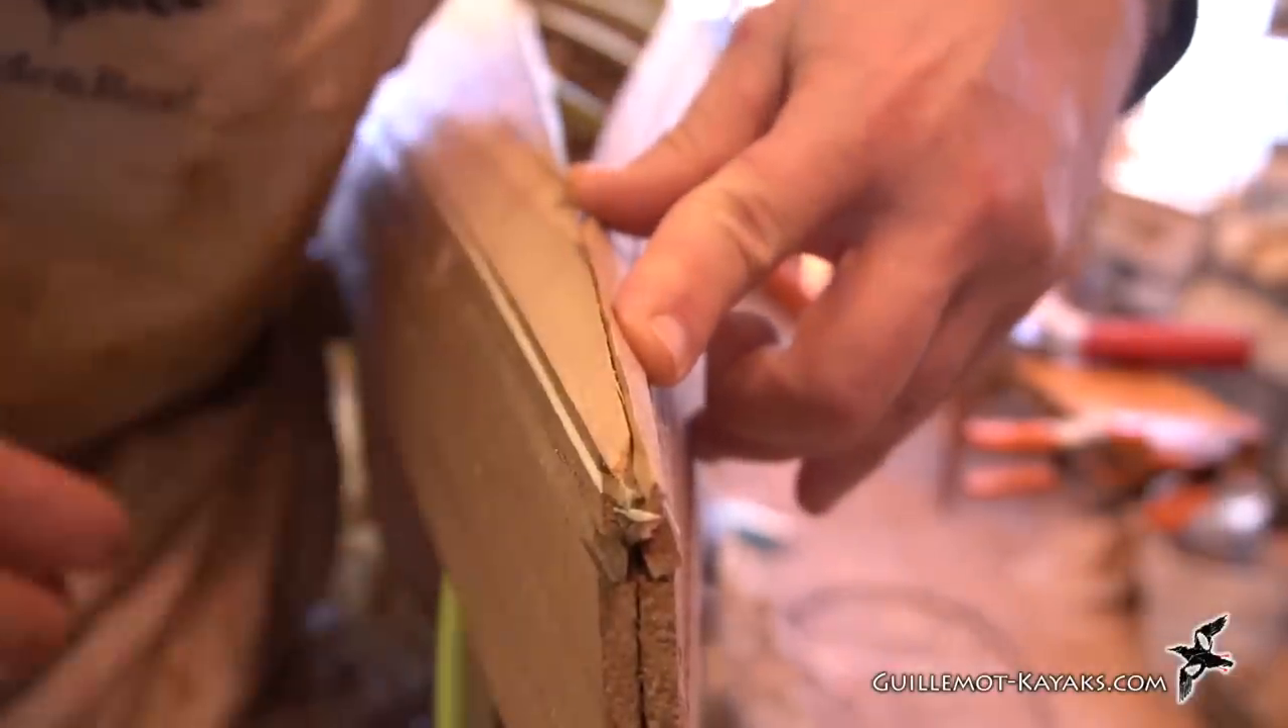See, I'm opening up a slight gap right along that top edge.